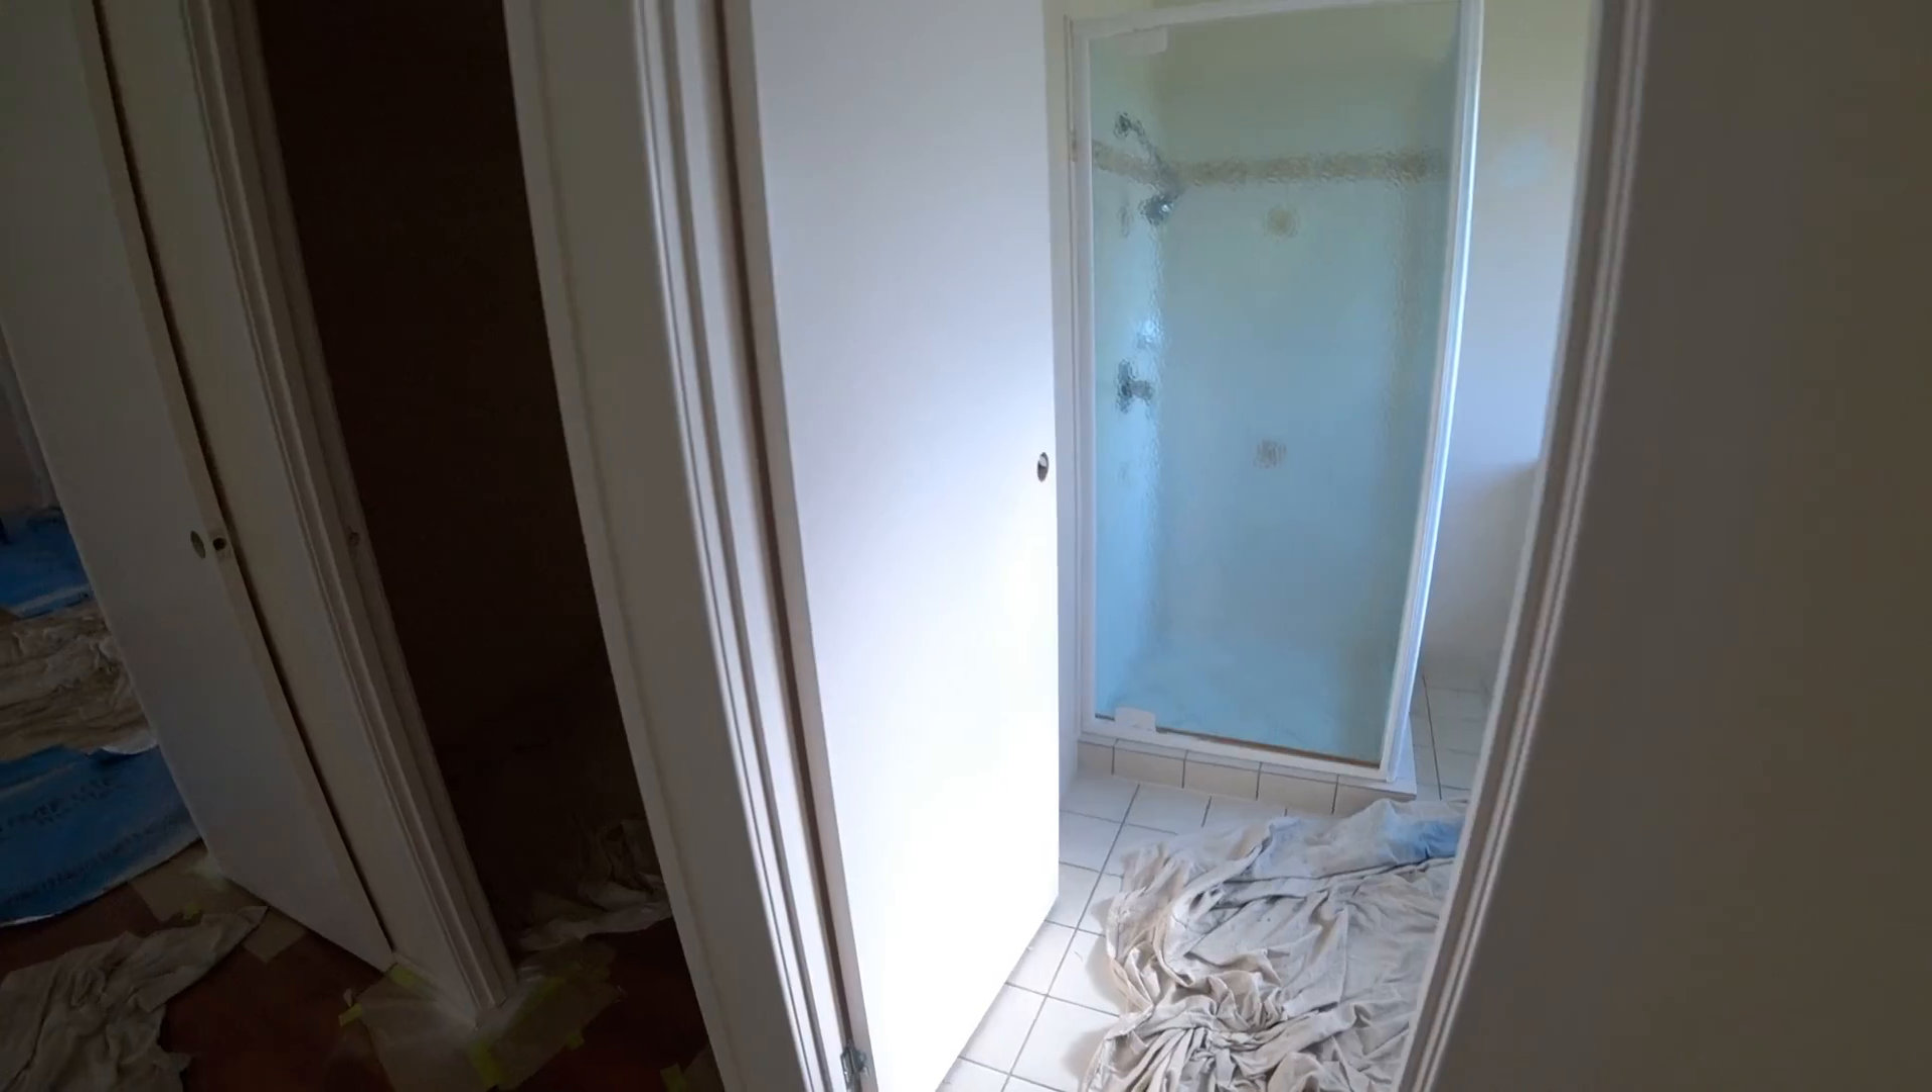I've hung all the doors so they're all done now.